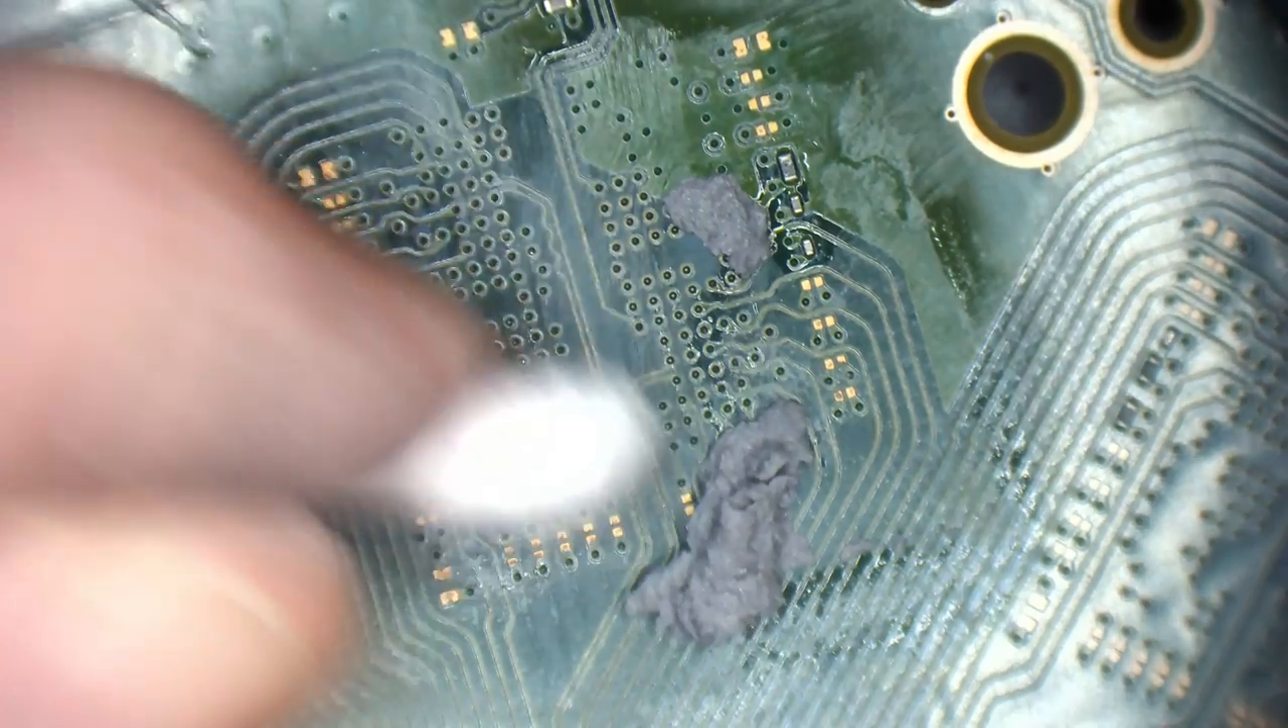This thermal pad needs to come off. I need to be able to see.